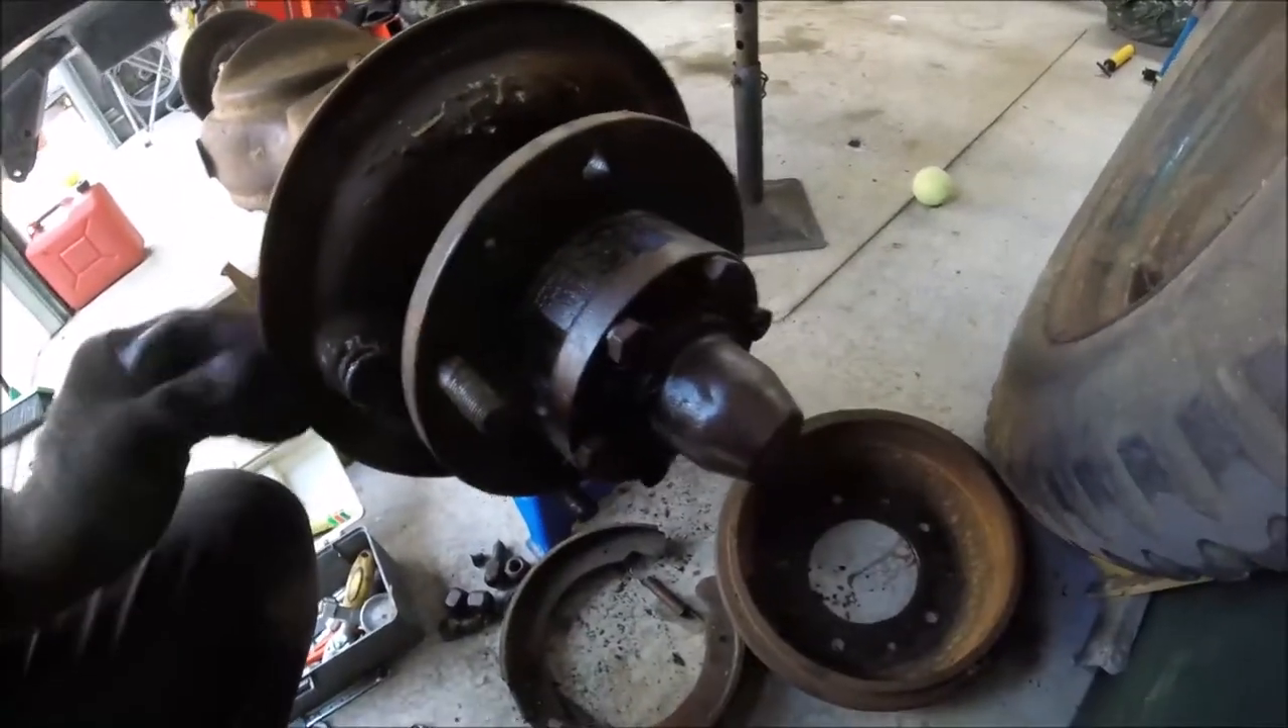Um you can see the back plate's got all these nuts and bolts that go through it so pretty much that's the last thing to remove.